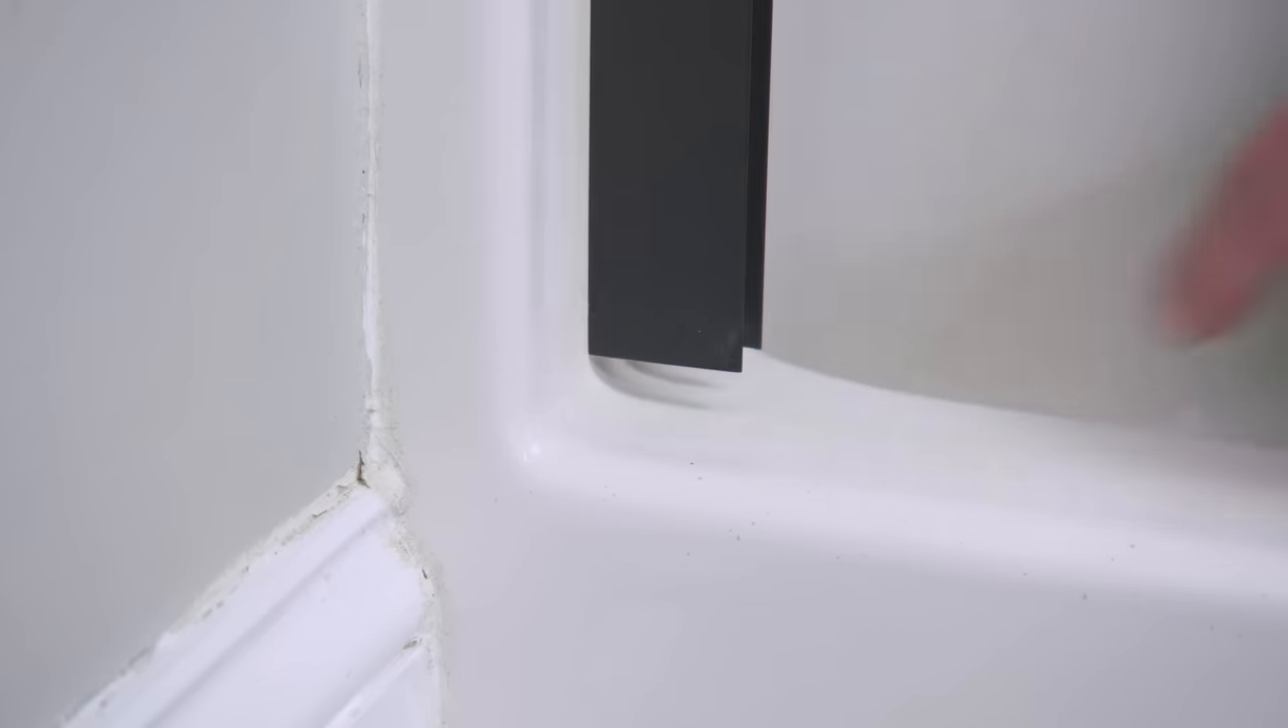Now, the only thing that's tricky here is that the bottom of my wall track is perfectly square, and the bottom of our fiberglass is a bit rounded.